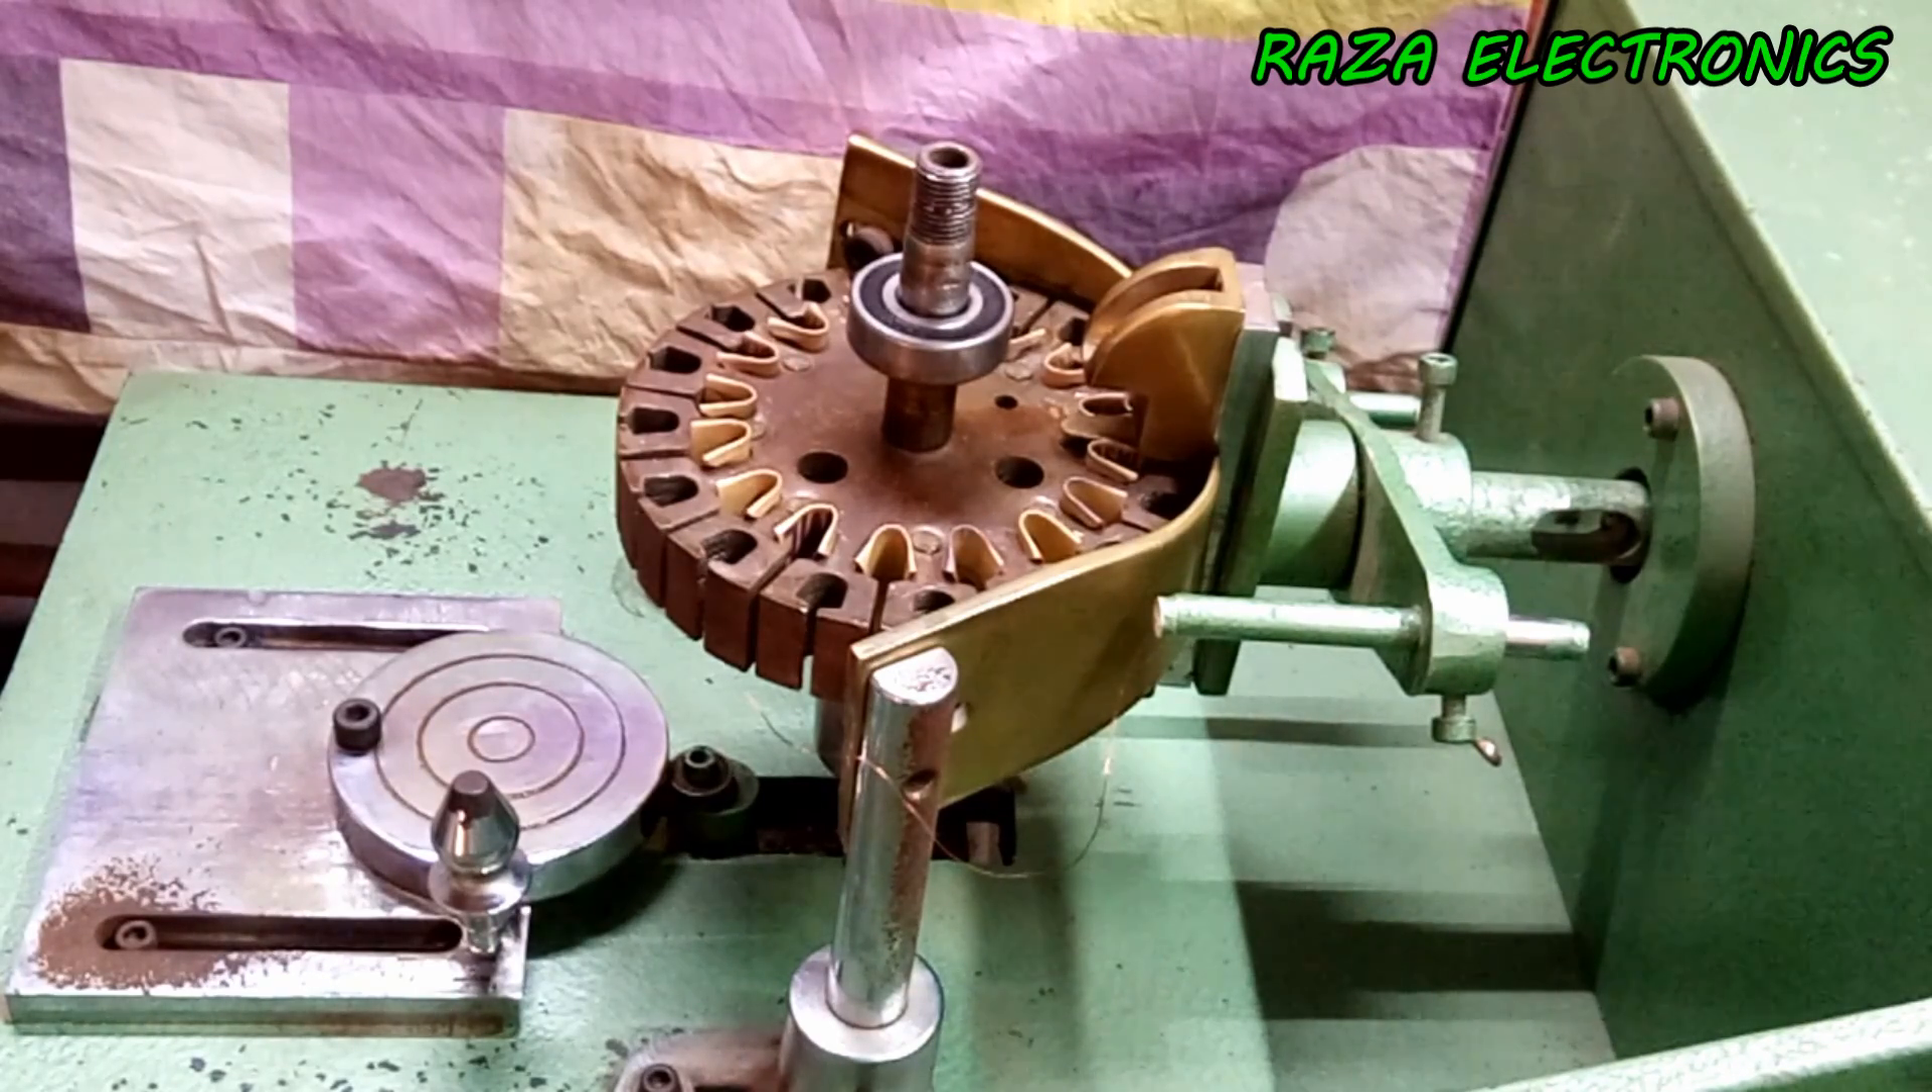اس پنکھے کے اسٹیٹر میں پیپر ہم نے ڈال دیا ہے۔